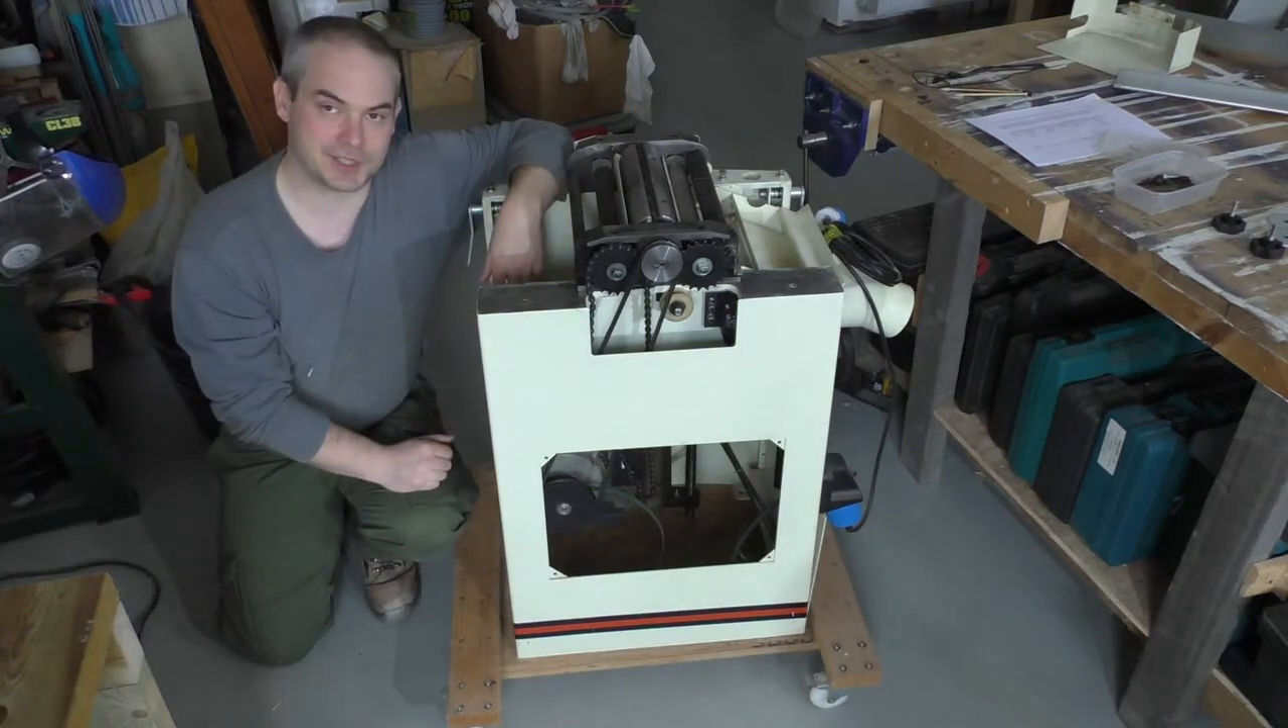So you can see I've partially taken the machine apart already.